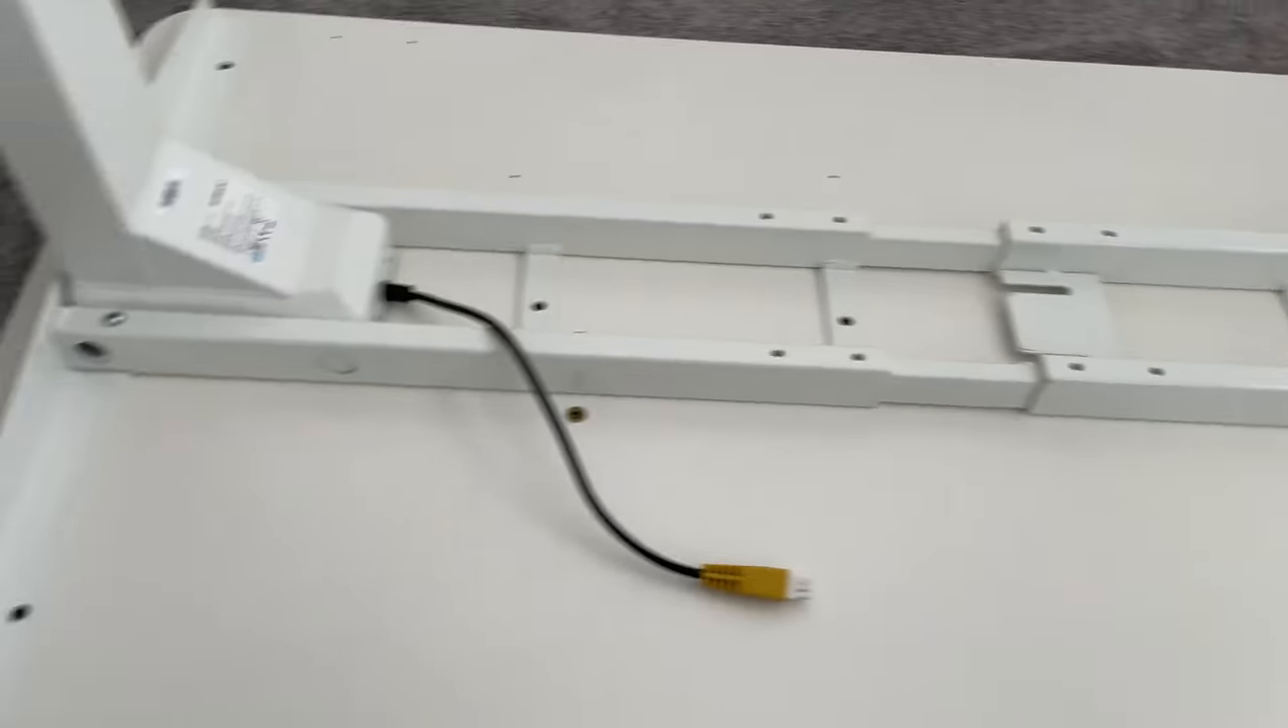Okay, I have placed the legs now onto the desktop.